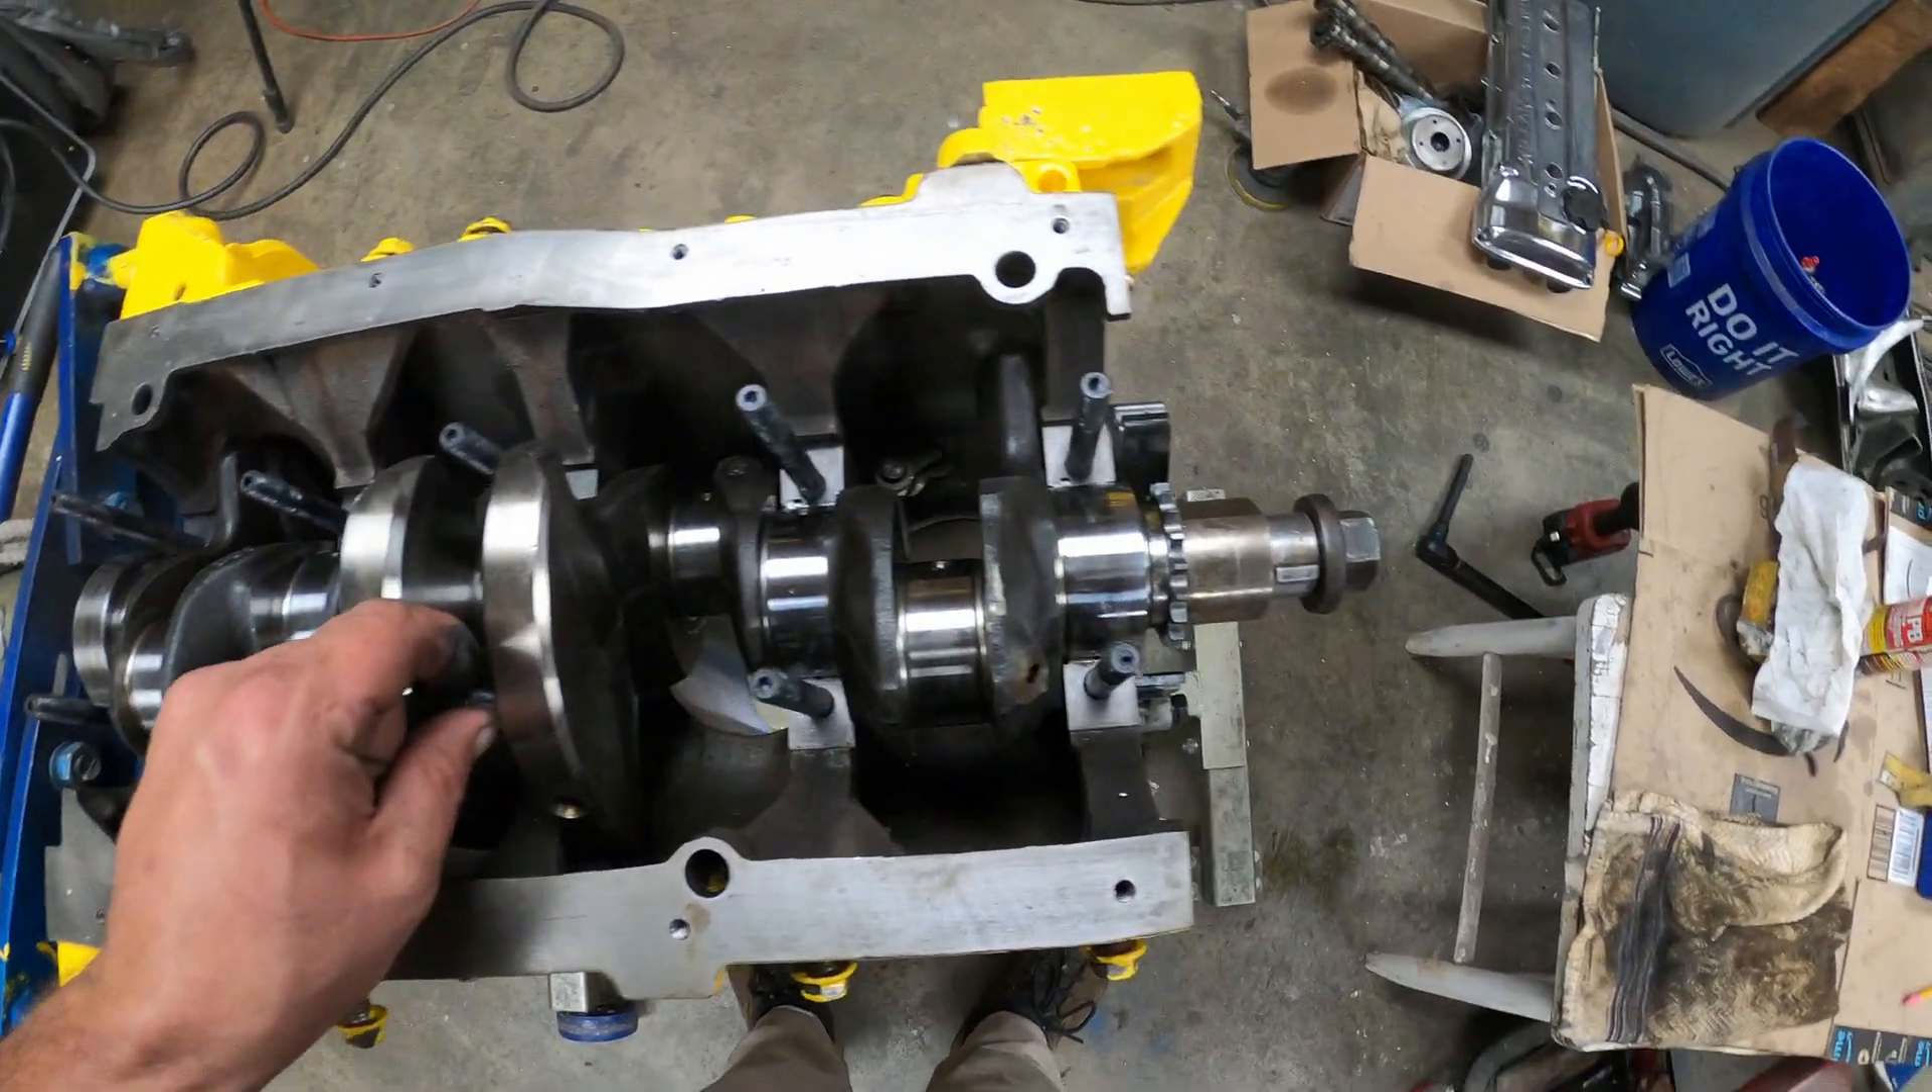Just got done setting the crank in there. You can see it's nice and shiny.